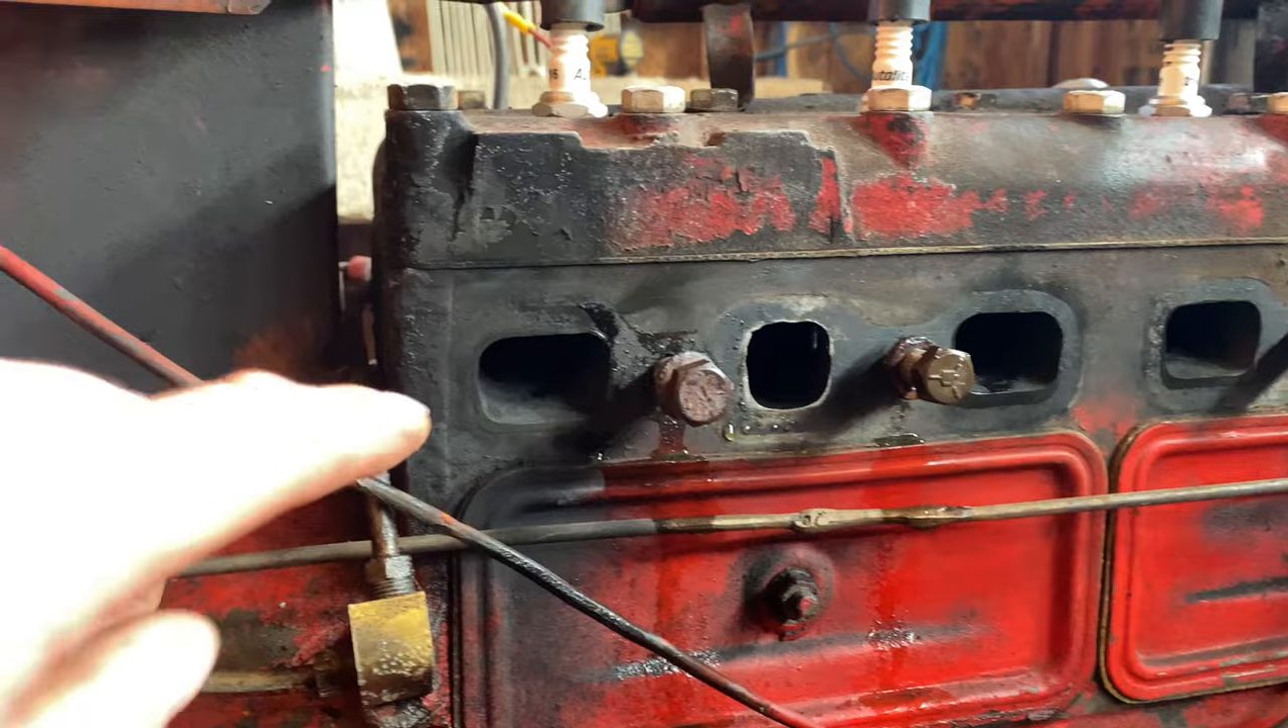Well, now that we got that manifold off of there, um, I ended up putting the, uh, bolts back in to get the radiator fluid to stop leaking.